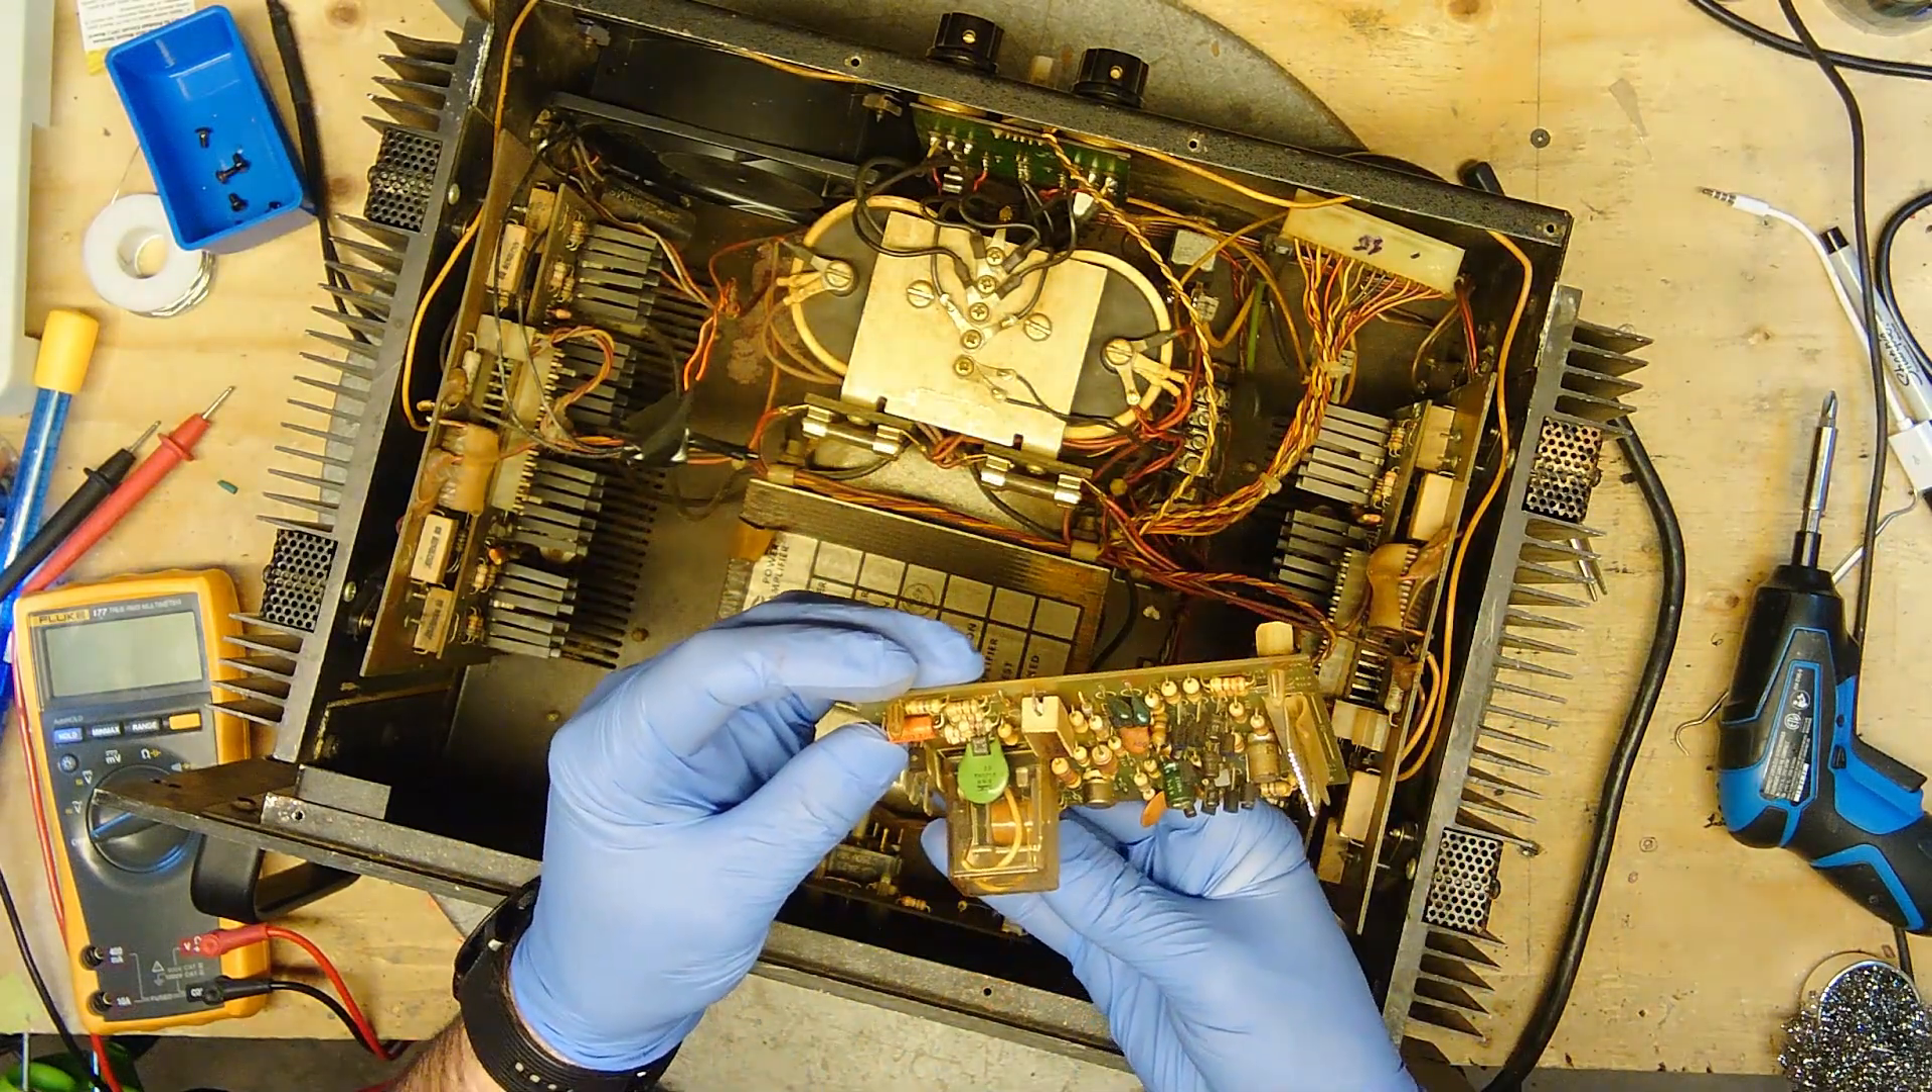There we go, now this board is out.